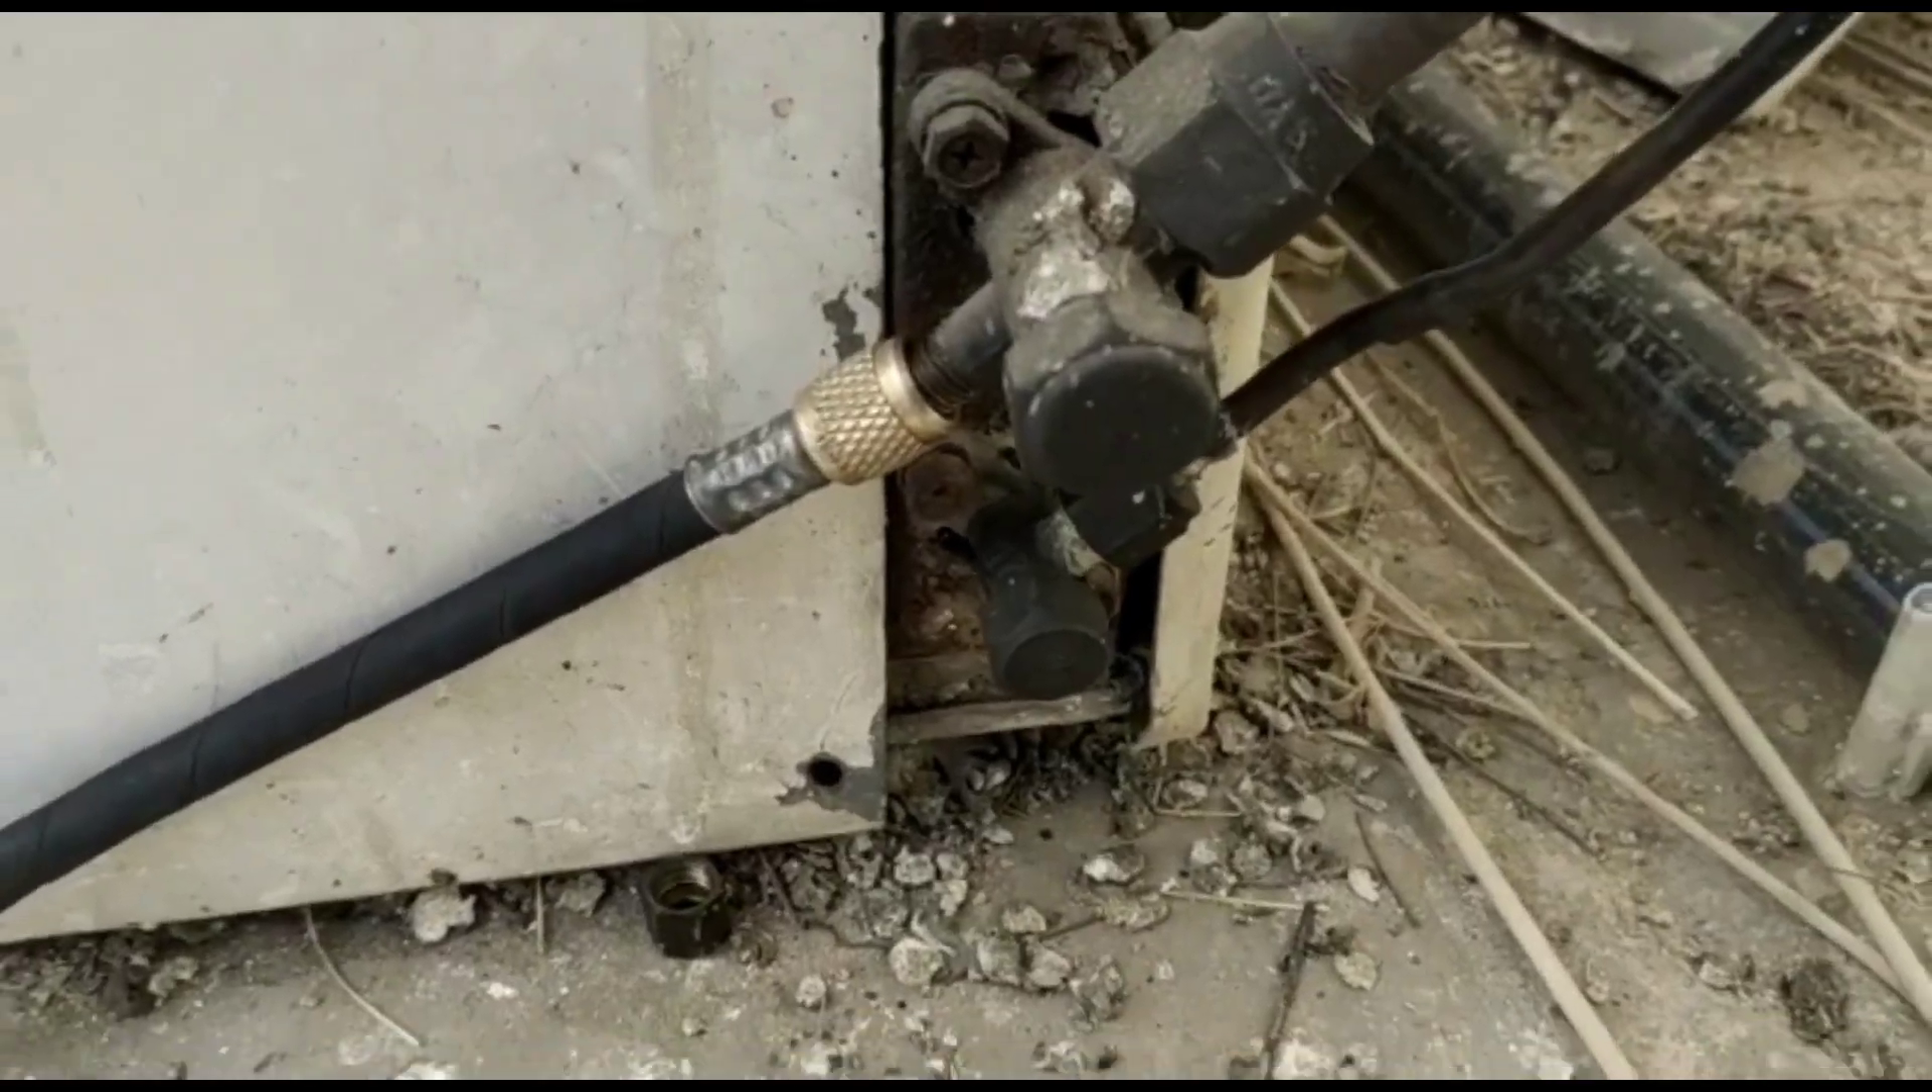یہ وال ہے جس میں ہم نے پائپ لگا دیا ہے گیس ڈالنے کے لئے۔